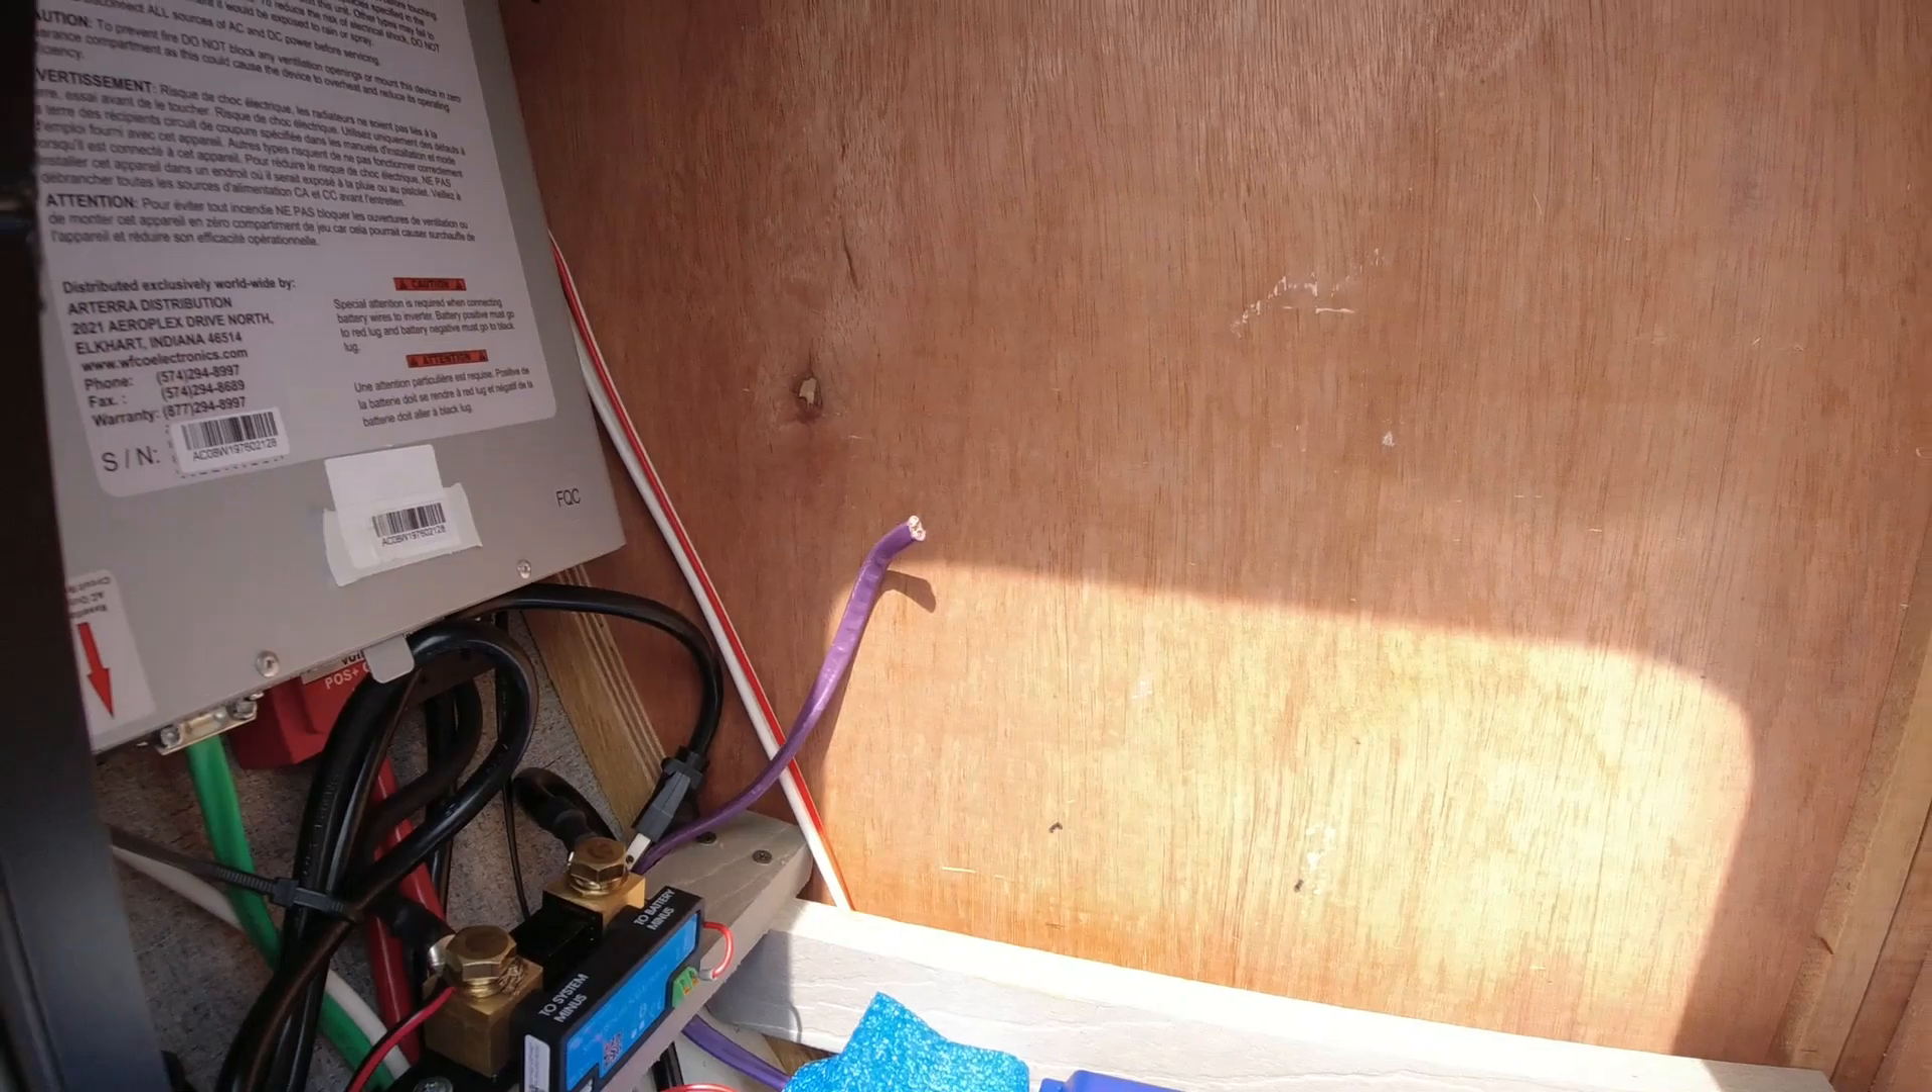I've still got to add my plug out here and i'm going to figure out how to do that soon.